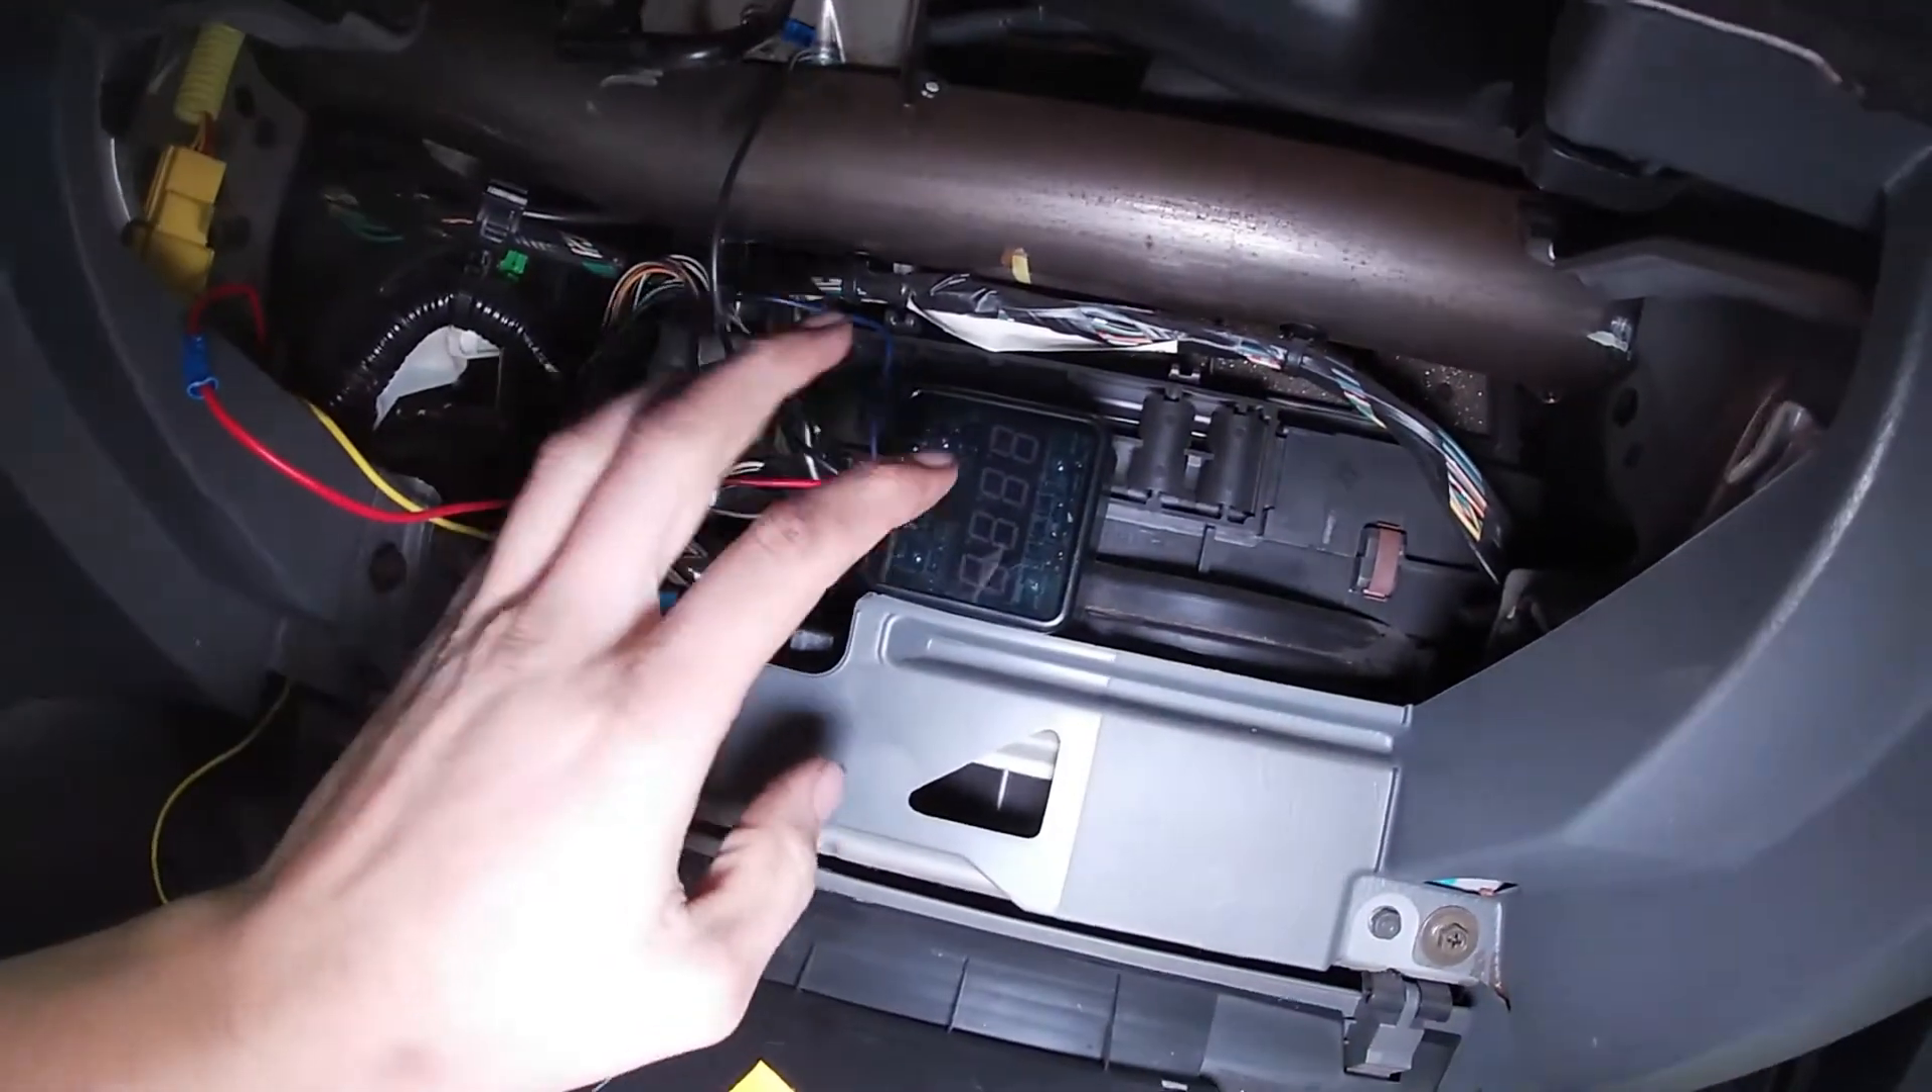Alright so this is our Summit Racing RPM activated window switch it's not fully installed yet I just have it sitting here until we have everything totally finished on it but it is all wired in.